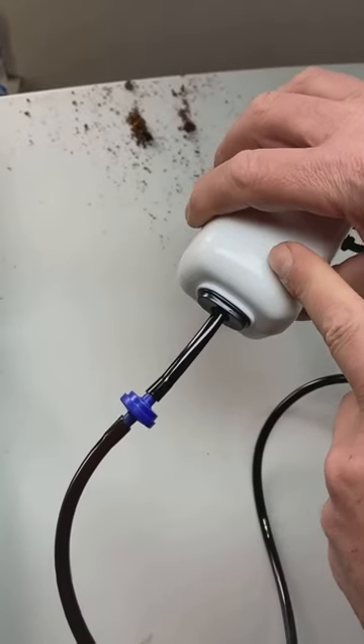So this little piece of tubing goes into the air pump, just like that, and you're all done with the connection to the air pump.